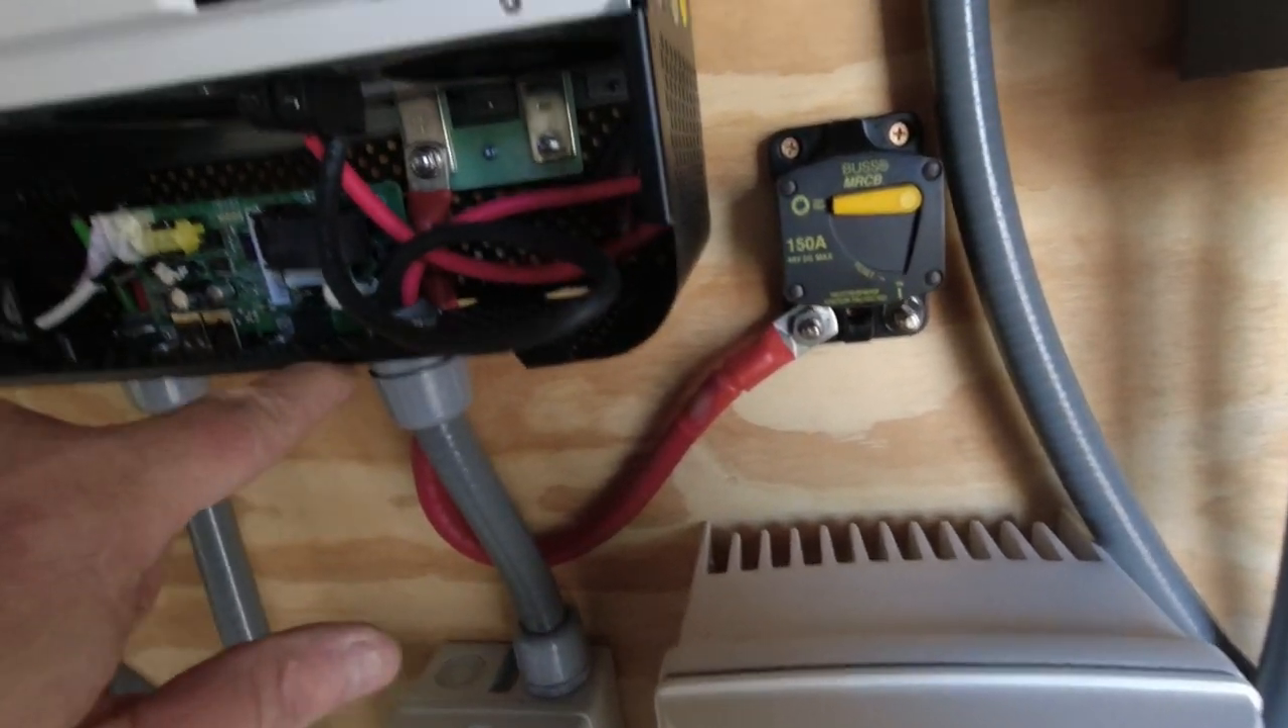All right kids we have our breaker mounted.